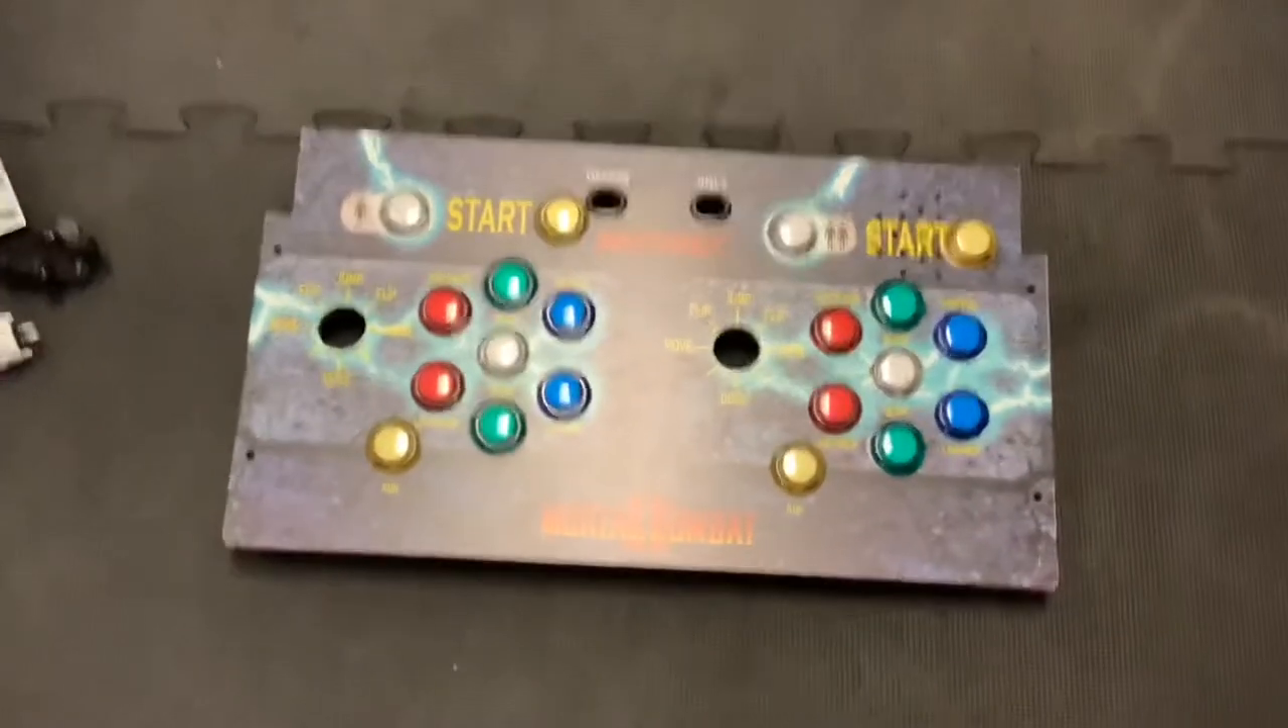Here is the board with all the buttons now installed in it.